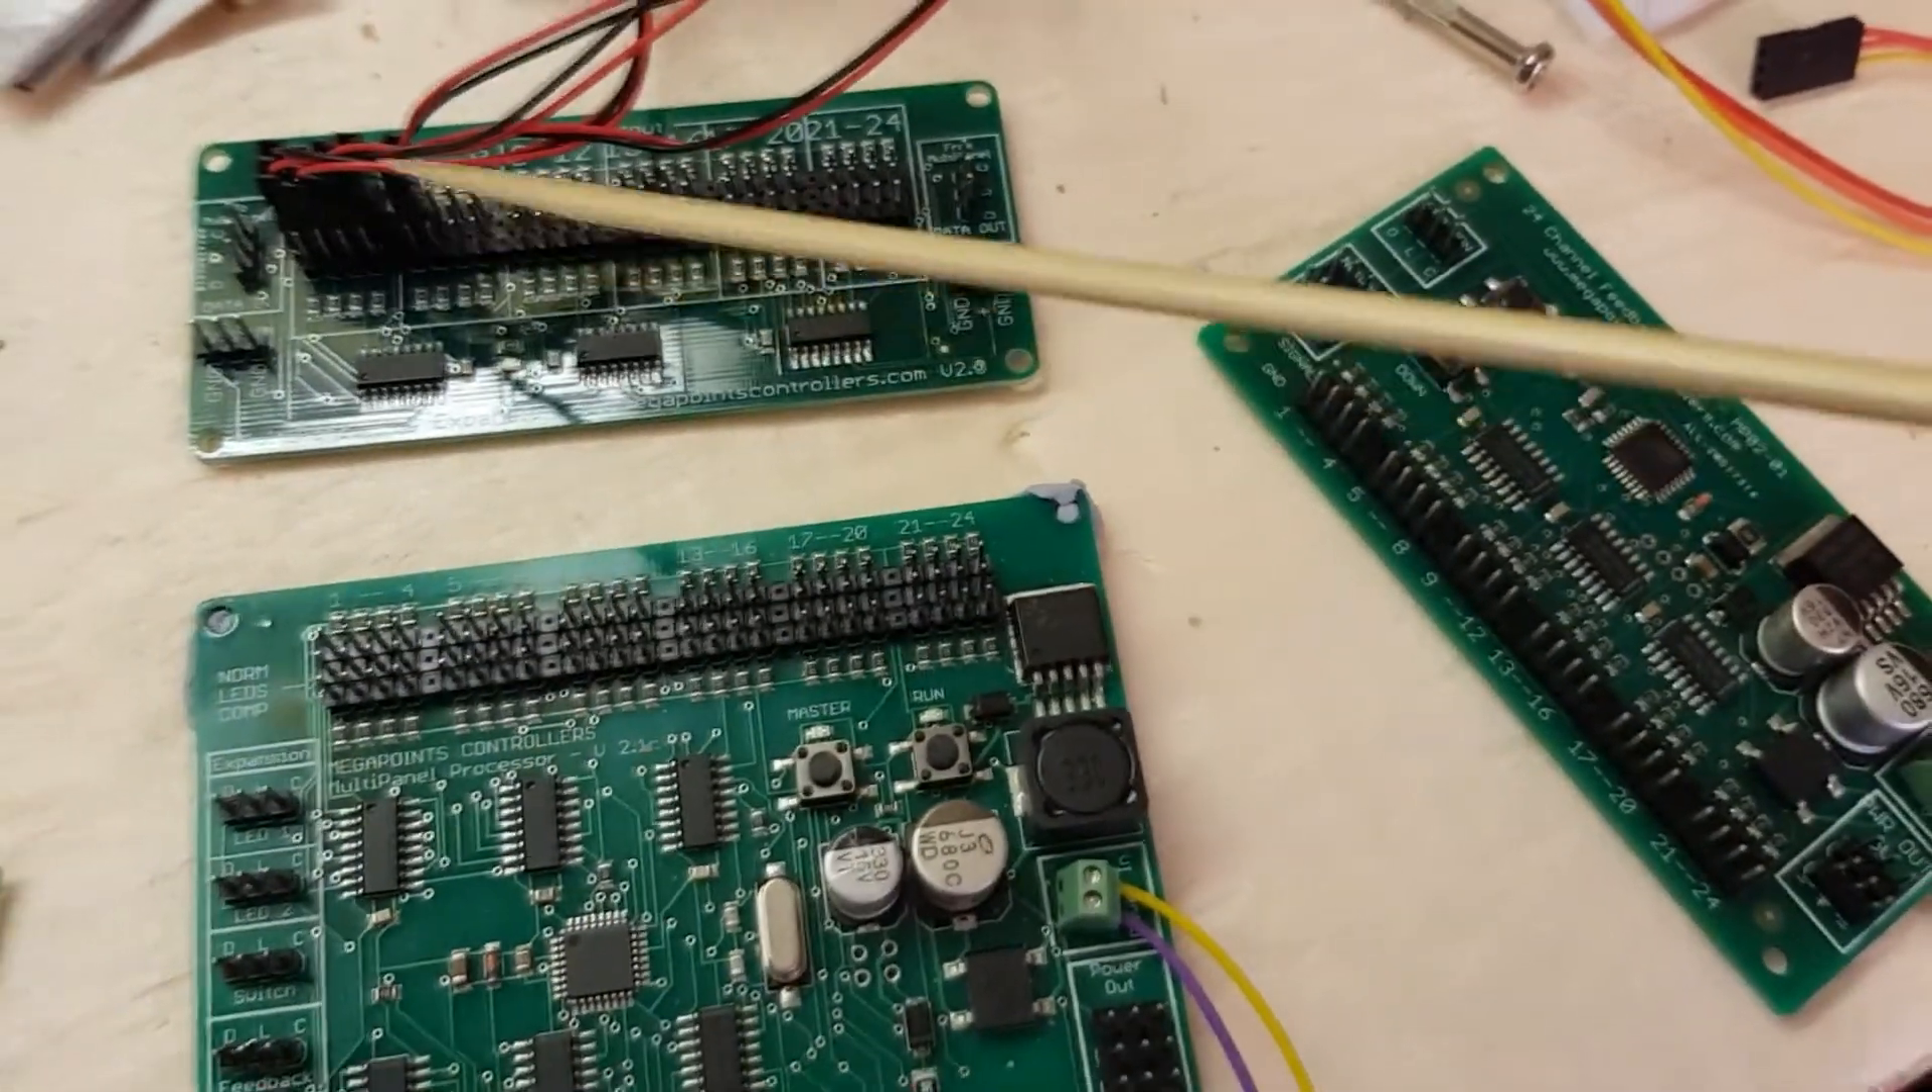This panel is the LED output. Now, the wires are plugged in.